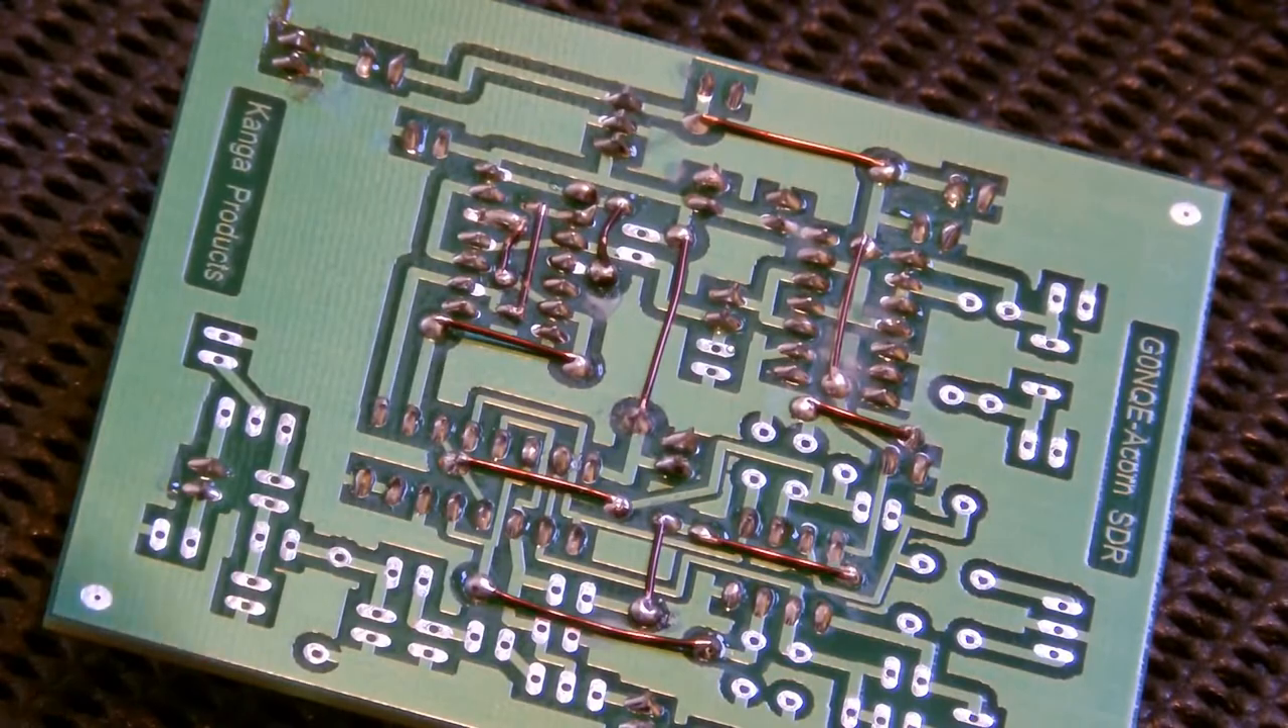Here you can see the underside of the PCB, with my enamelled copper wire links, as well as the soldered IC sockets.